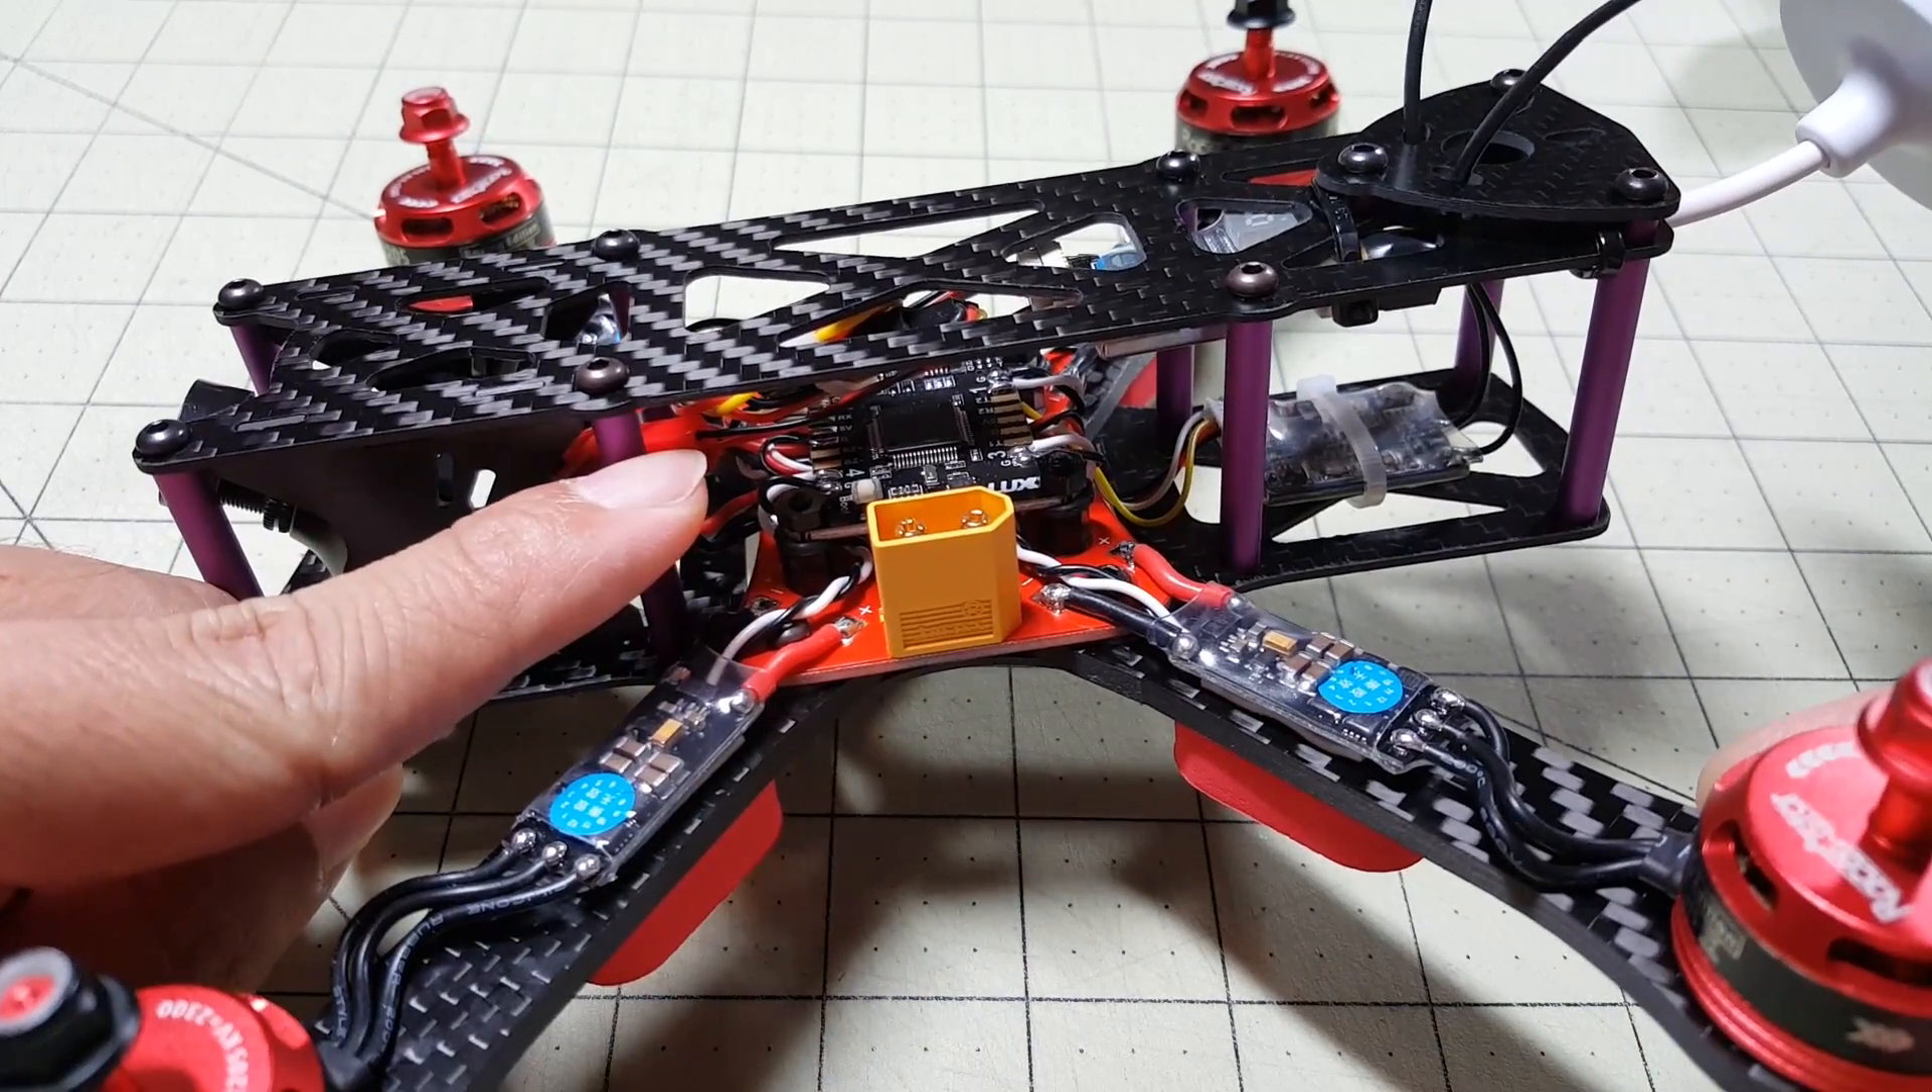Okay, here it is all completed with the top section bolted on to the bottom plate.